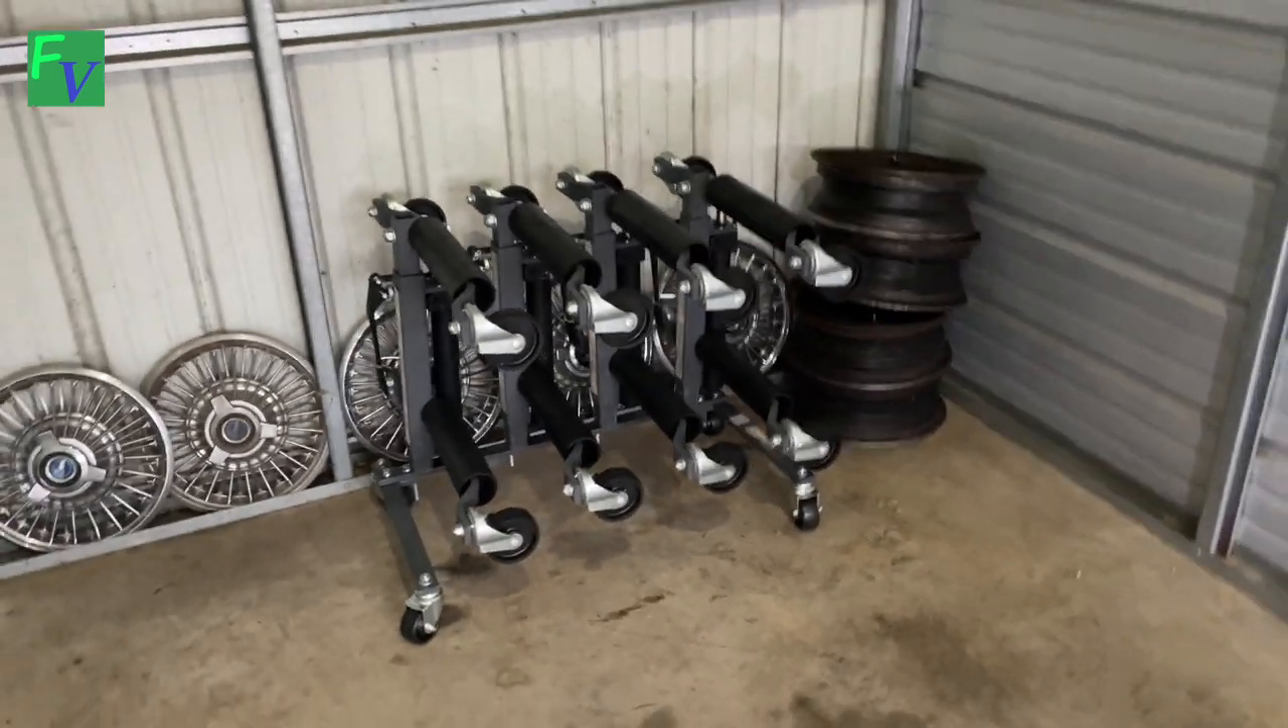All right, so here's our finished product. We have our go-carts sitting on the actual stand.